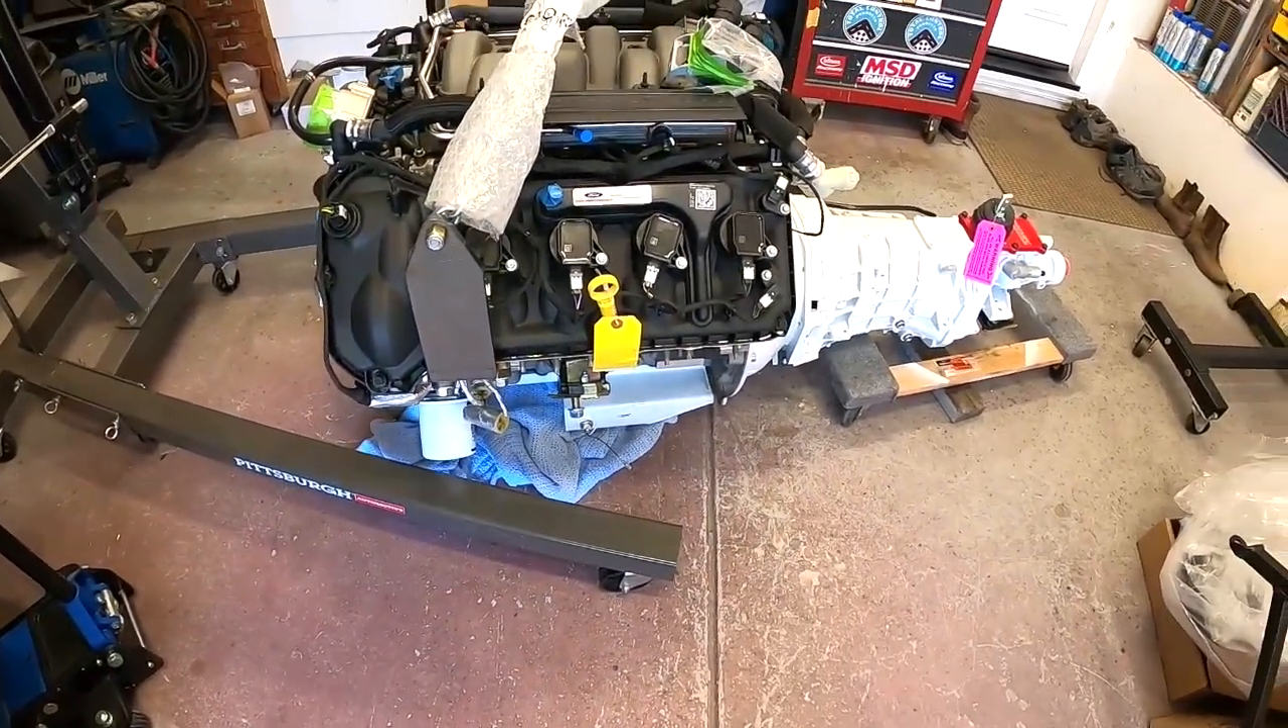We now have a motor and transmission bolted up.